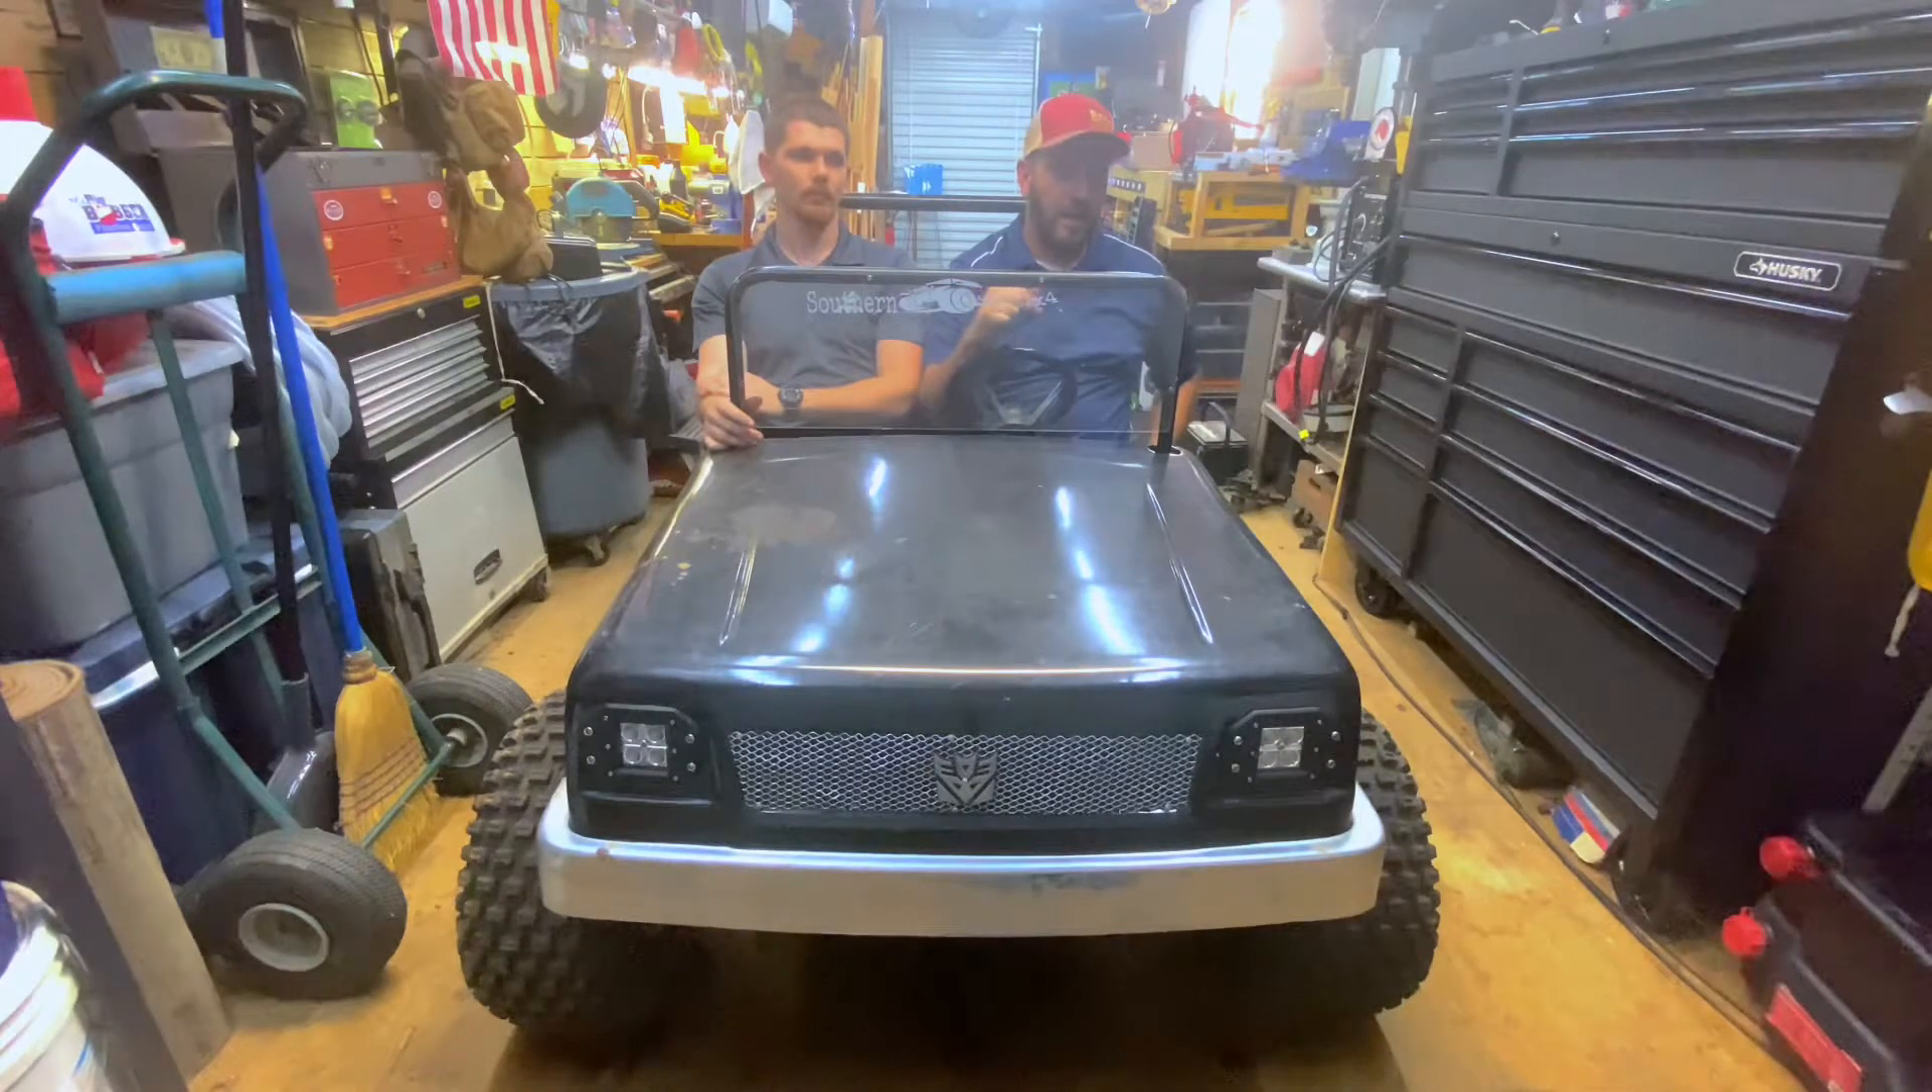So what we got done in today's video was we got our body put back on.